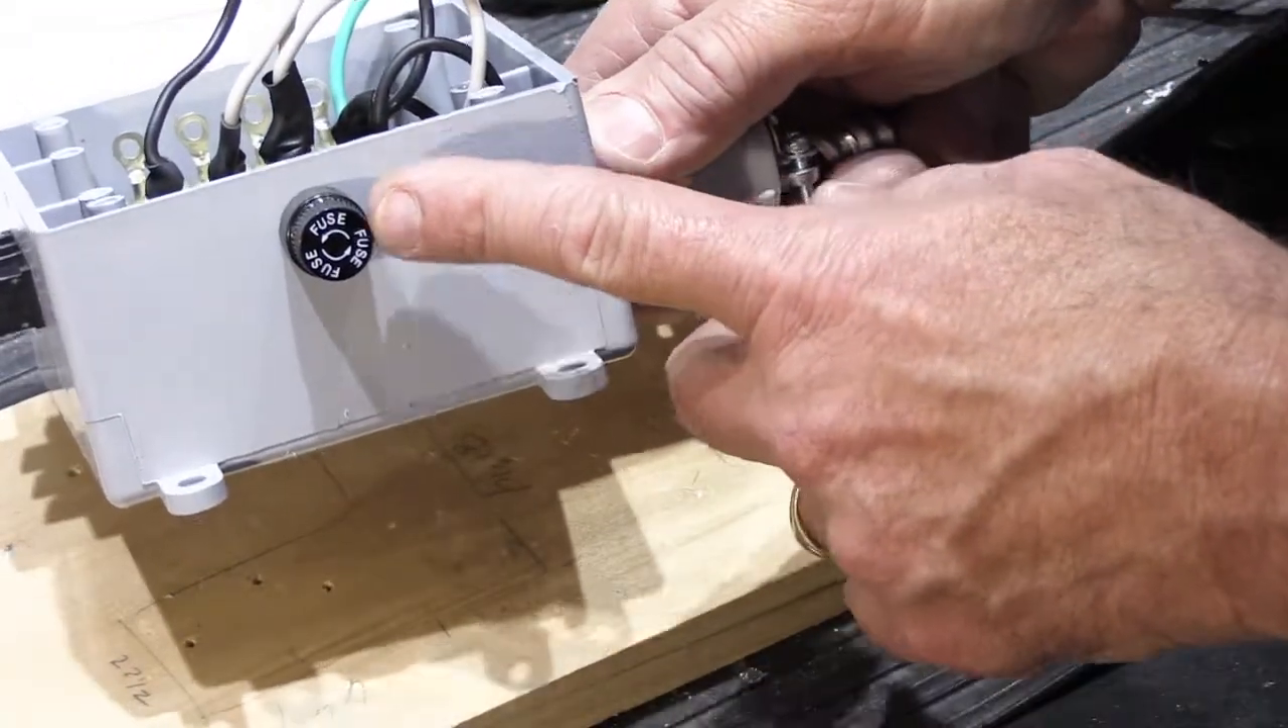So now our fuse holder is in place.